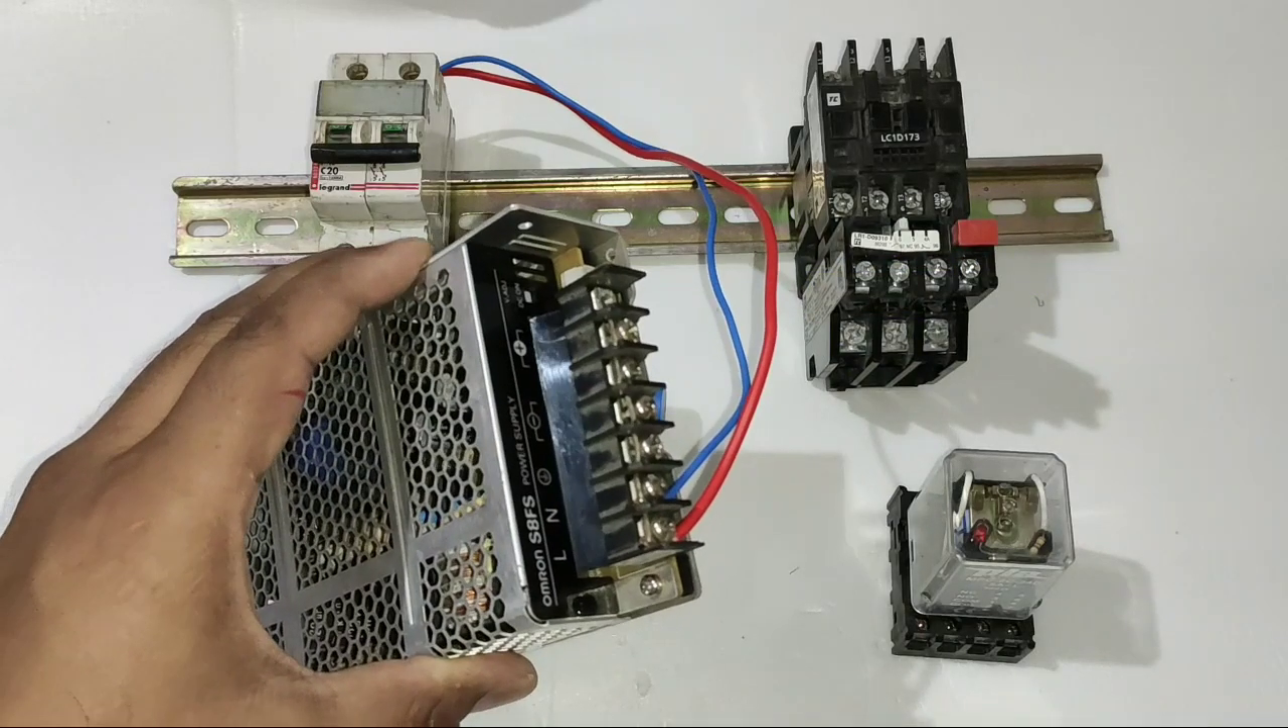अब SMPS में आप देख सकते हैं line और neutral हमने दे दिया है।